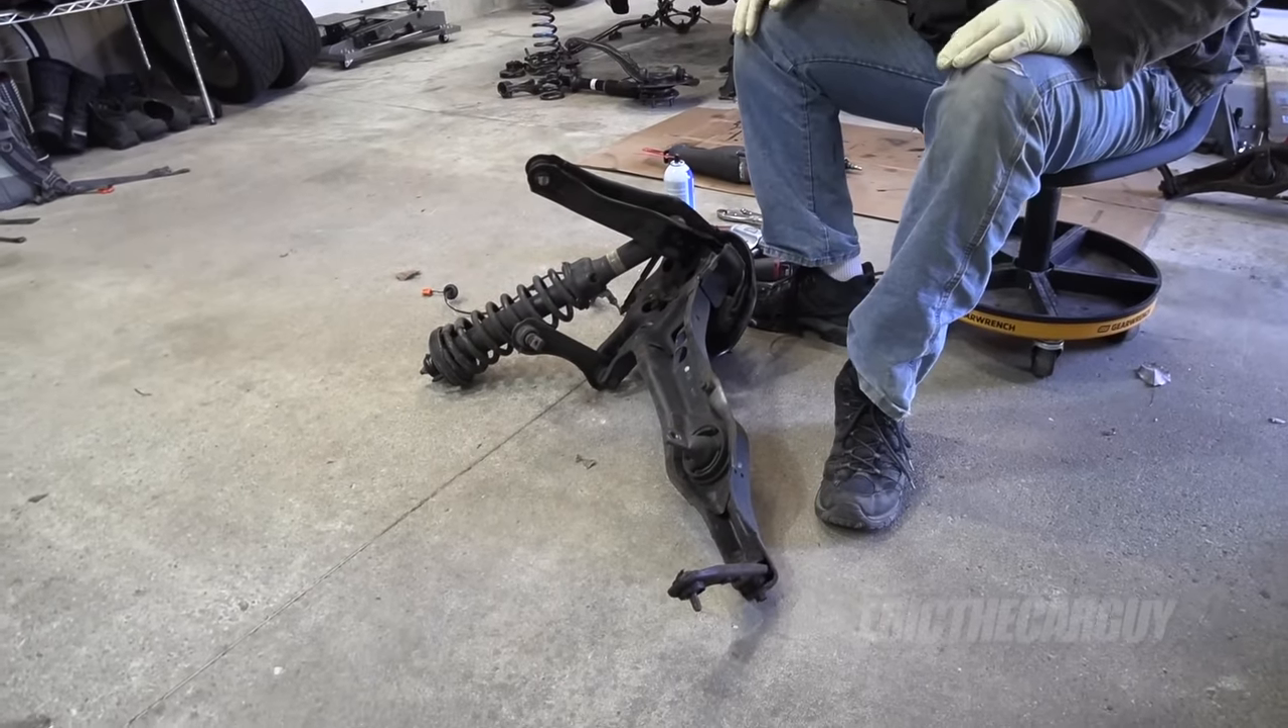Finally got the rear suspension out.